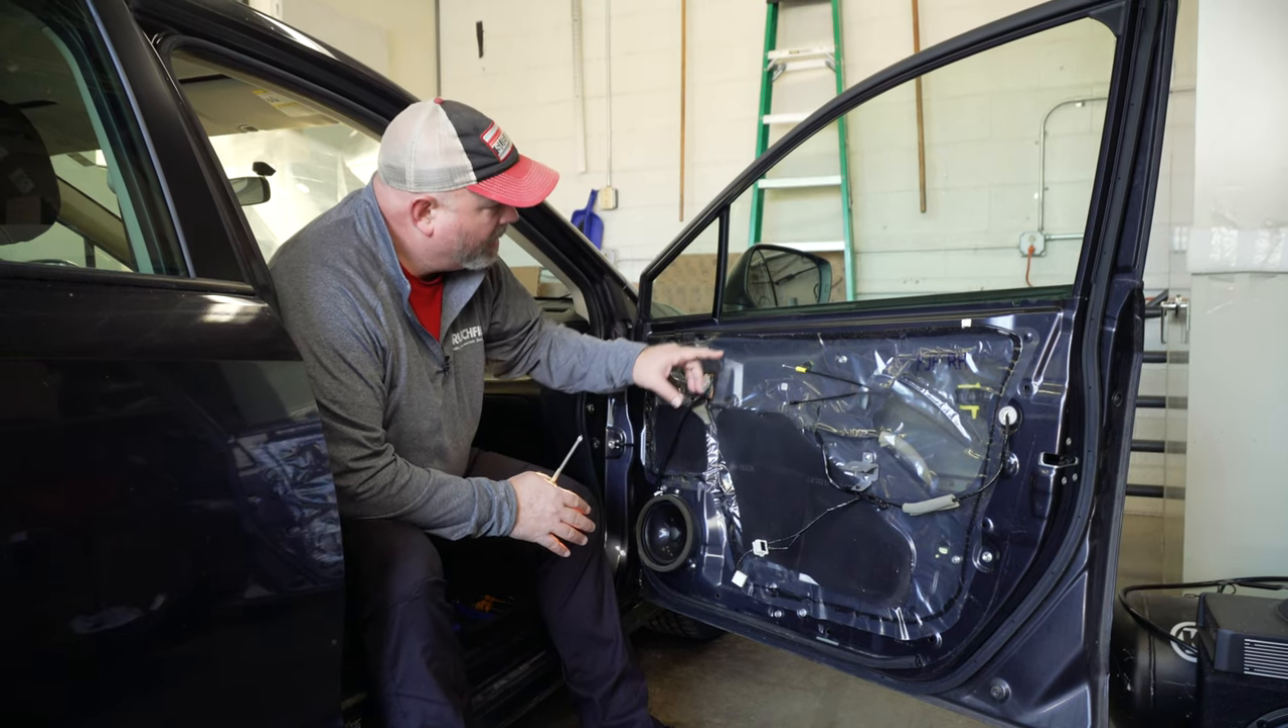So now that we have our door panel removed, you can see the vapor barrier.